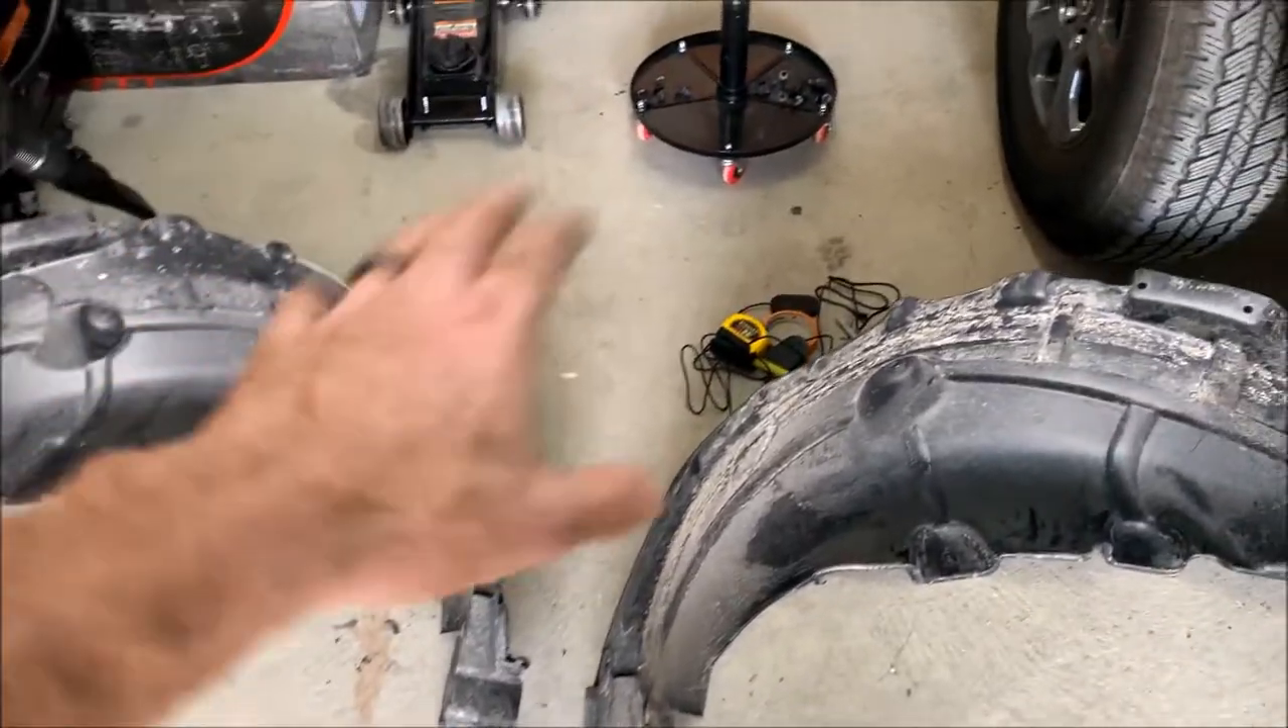I've got both passenger and driver side rear fenders off.